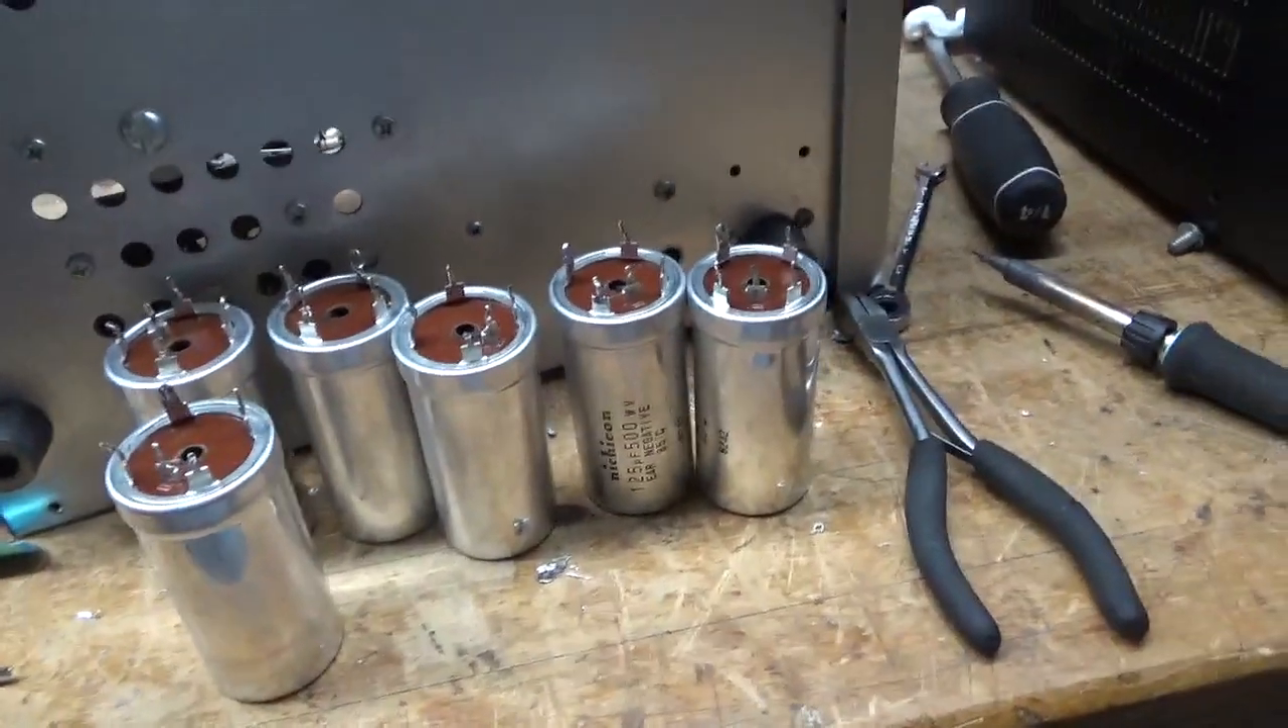Okay, I've got the filter caps removed.